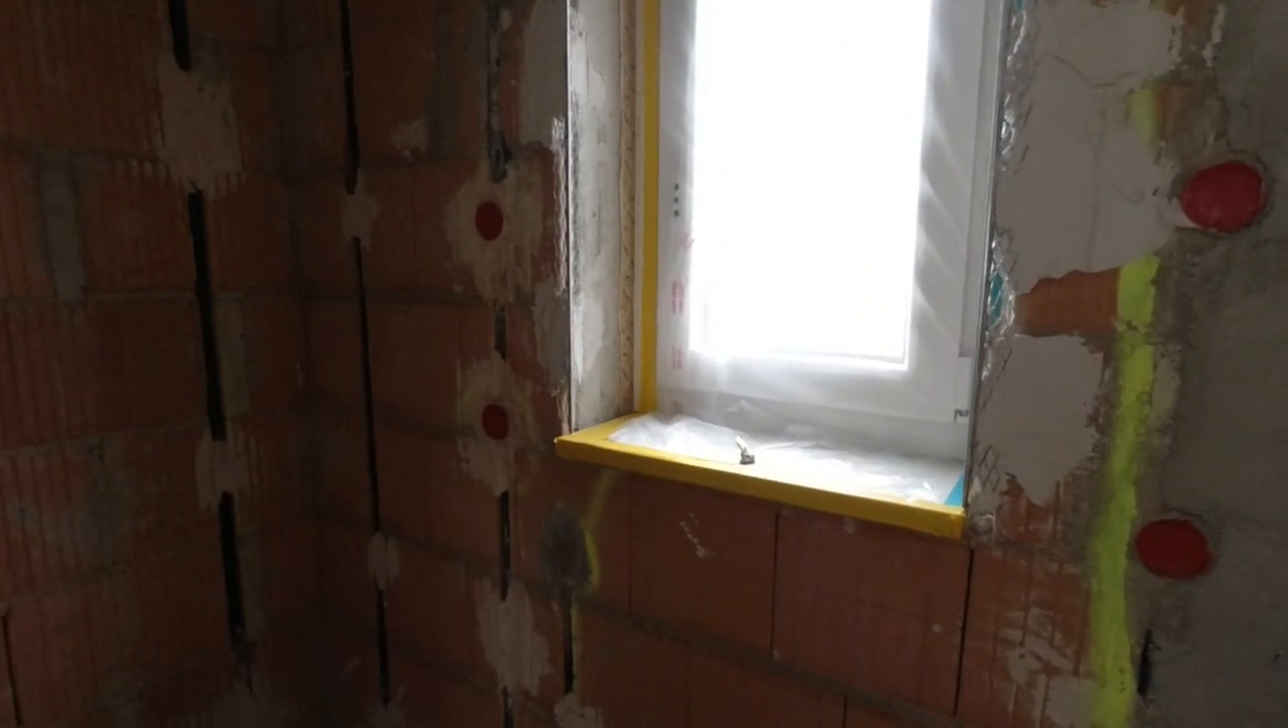Also wir haben jetzt überall Fensterbänke, die eben hier mit eingebaut worden sind.